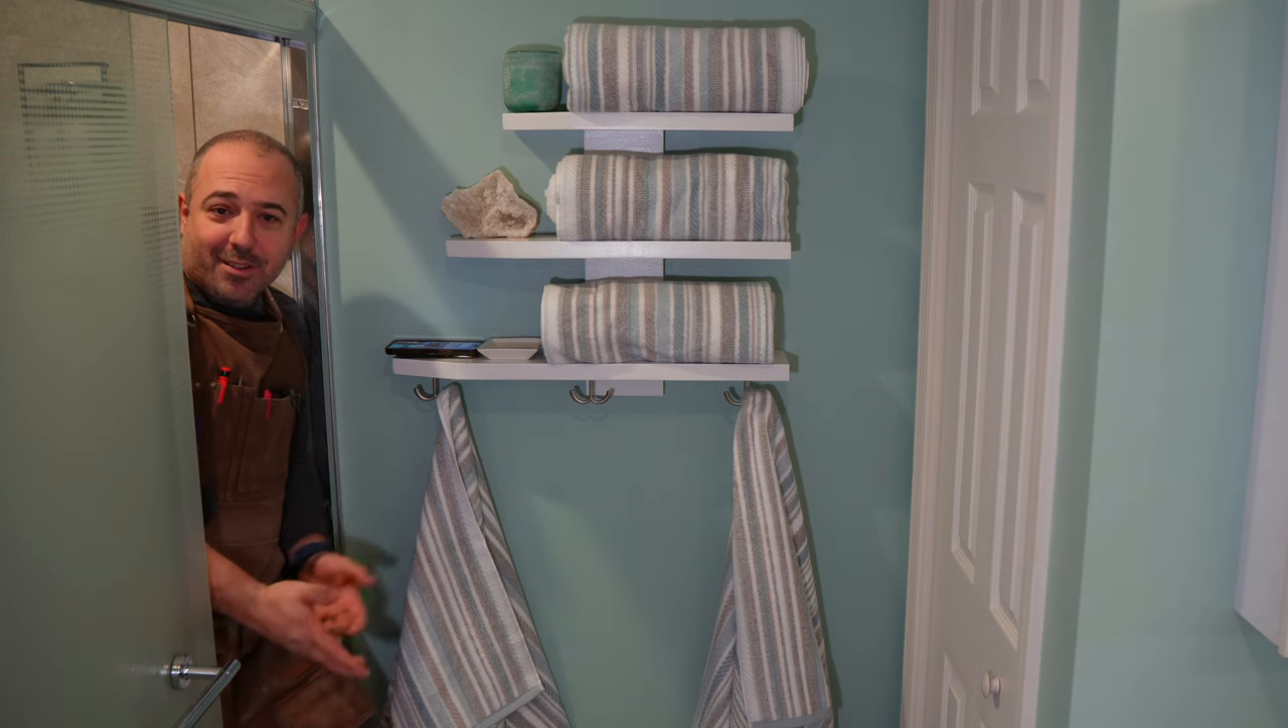And then I put three sets of hooks underneath.